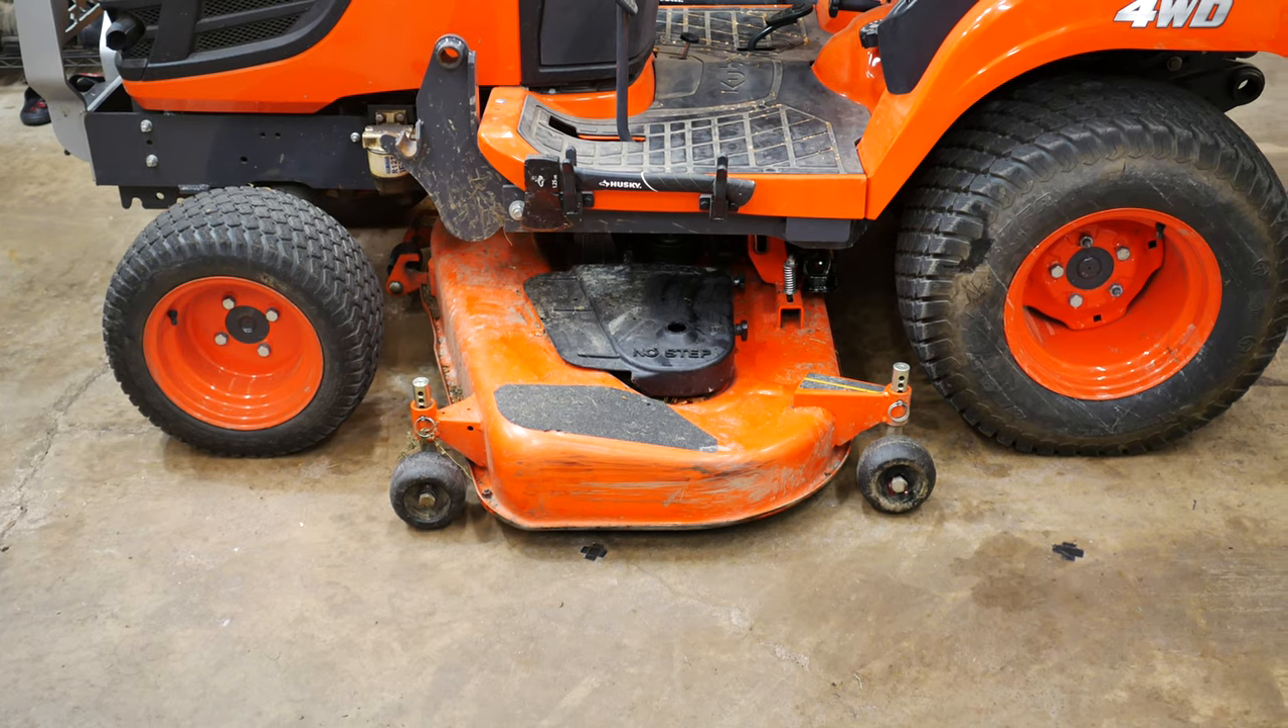So I have the belly mower underneath the mower.